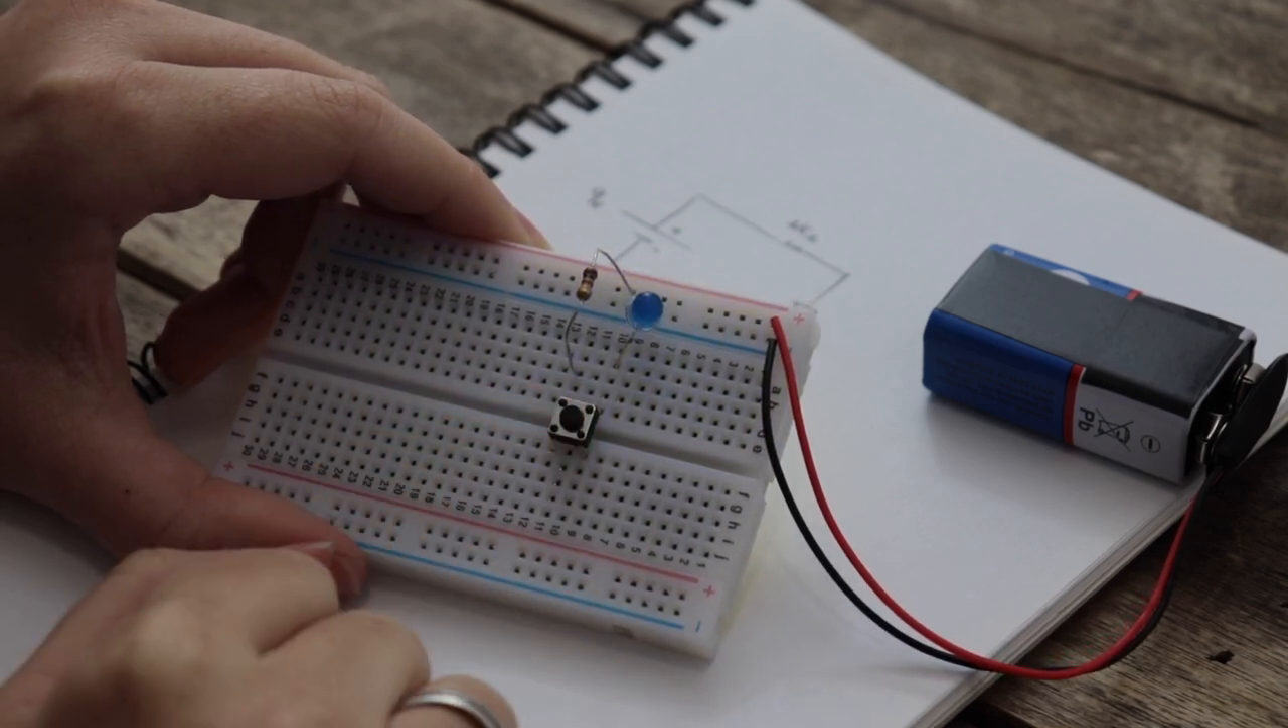Já está montado, então, o circuito simples onde eu consigo acender e apagar um LED com o botão.